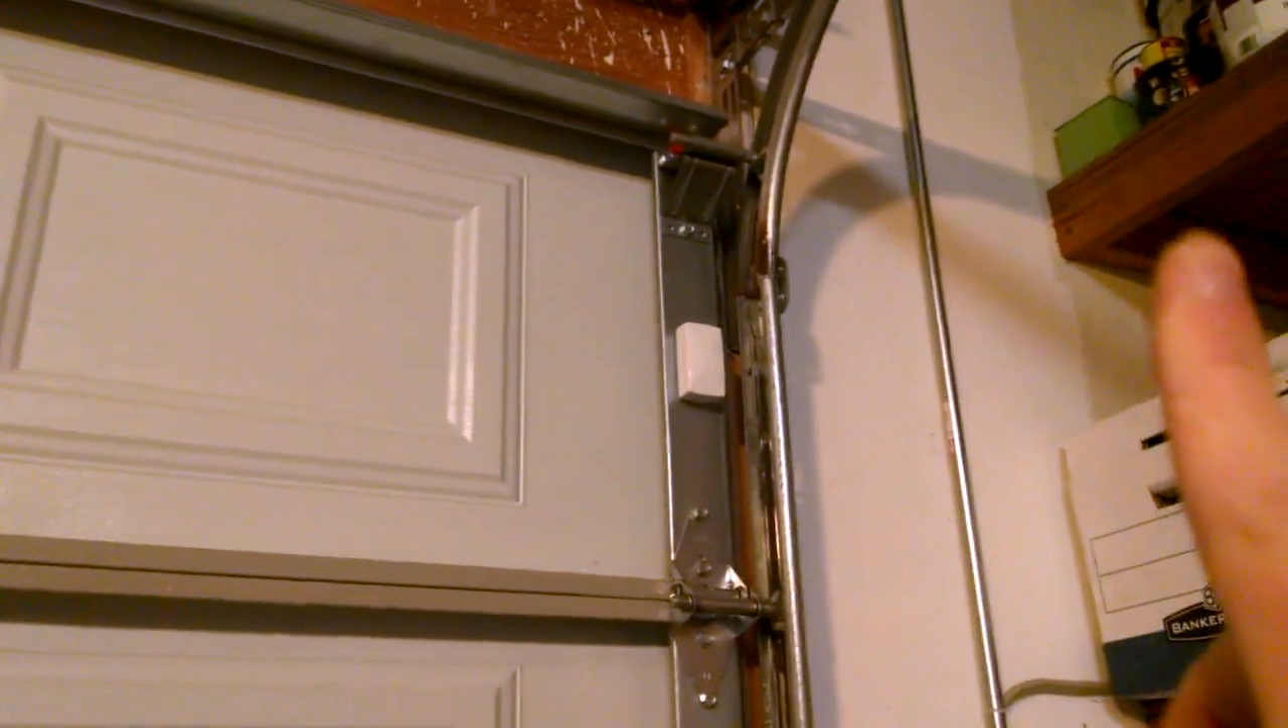Okay, now we've got the unit mounted on the door. The tilt sensor is on the tallest, or the highest panel, on the garage door.